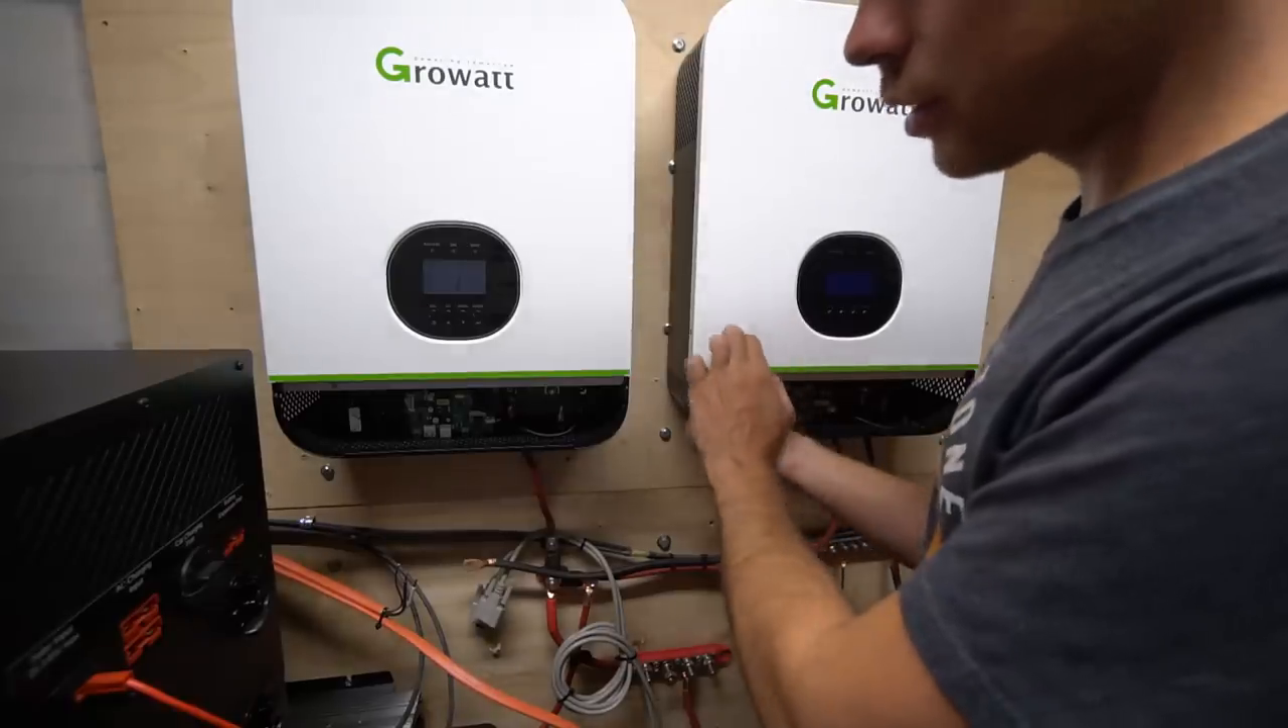Alright so we have the second inverter installed.